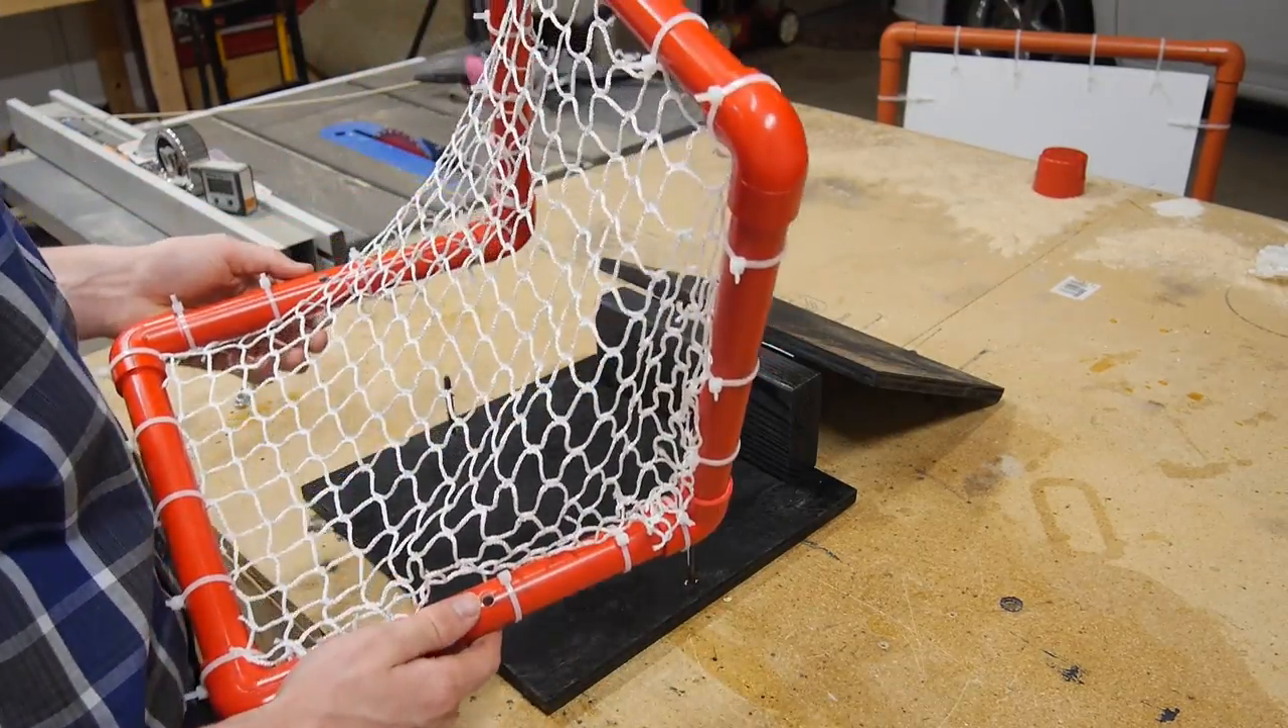Now I have the net all strung on here.